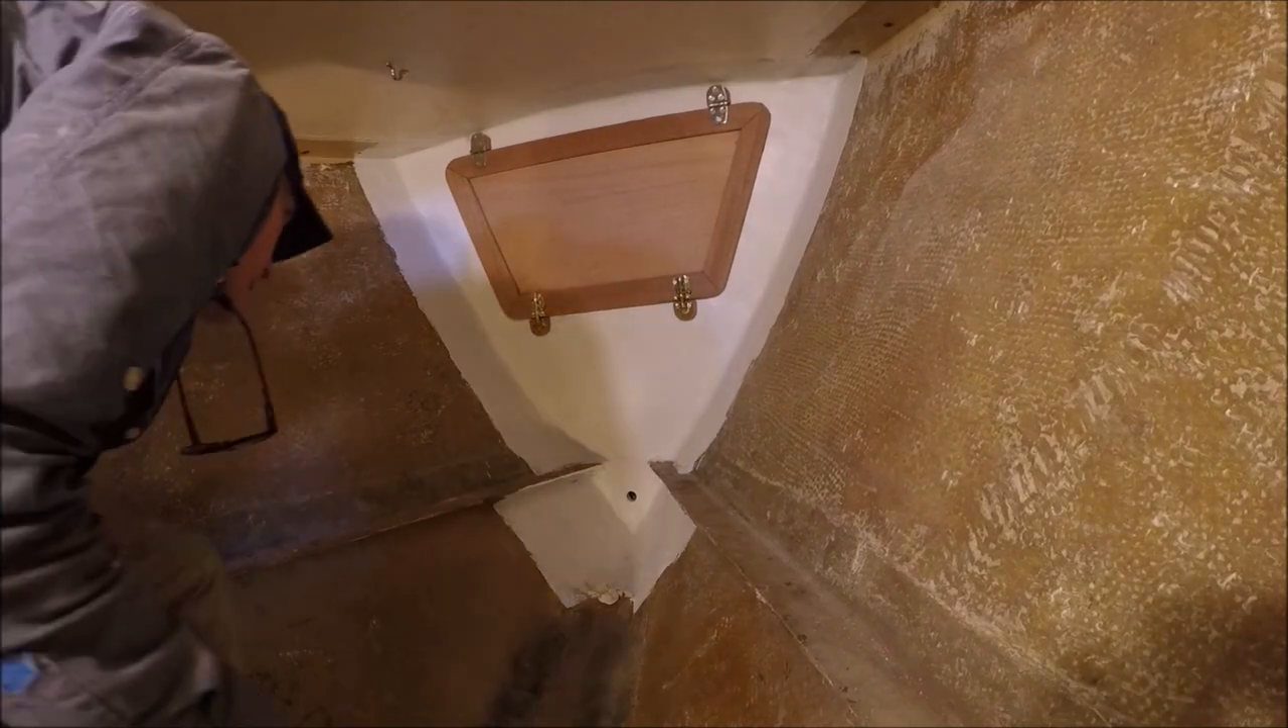We've got the chainlocker bulkhead in and the door made for it.